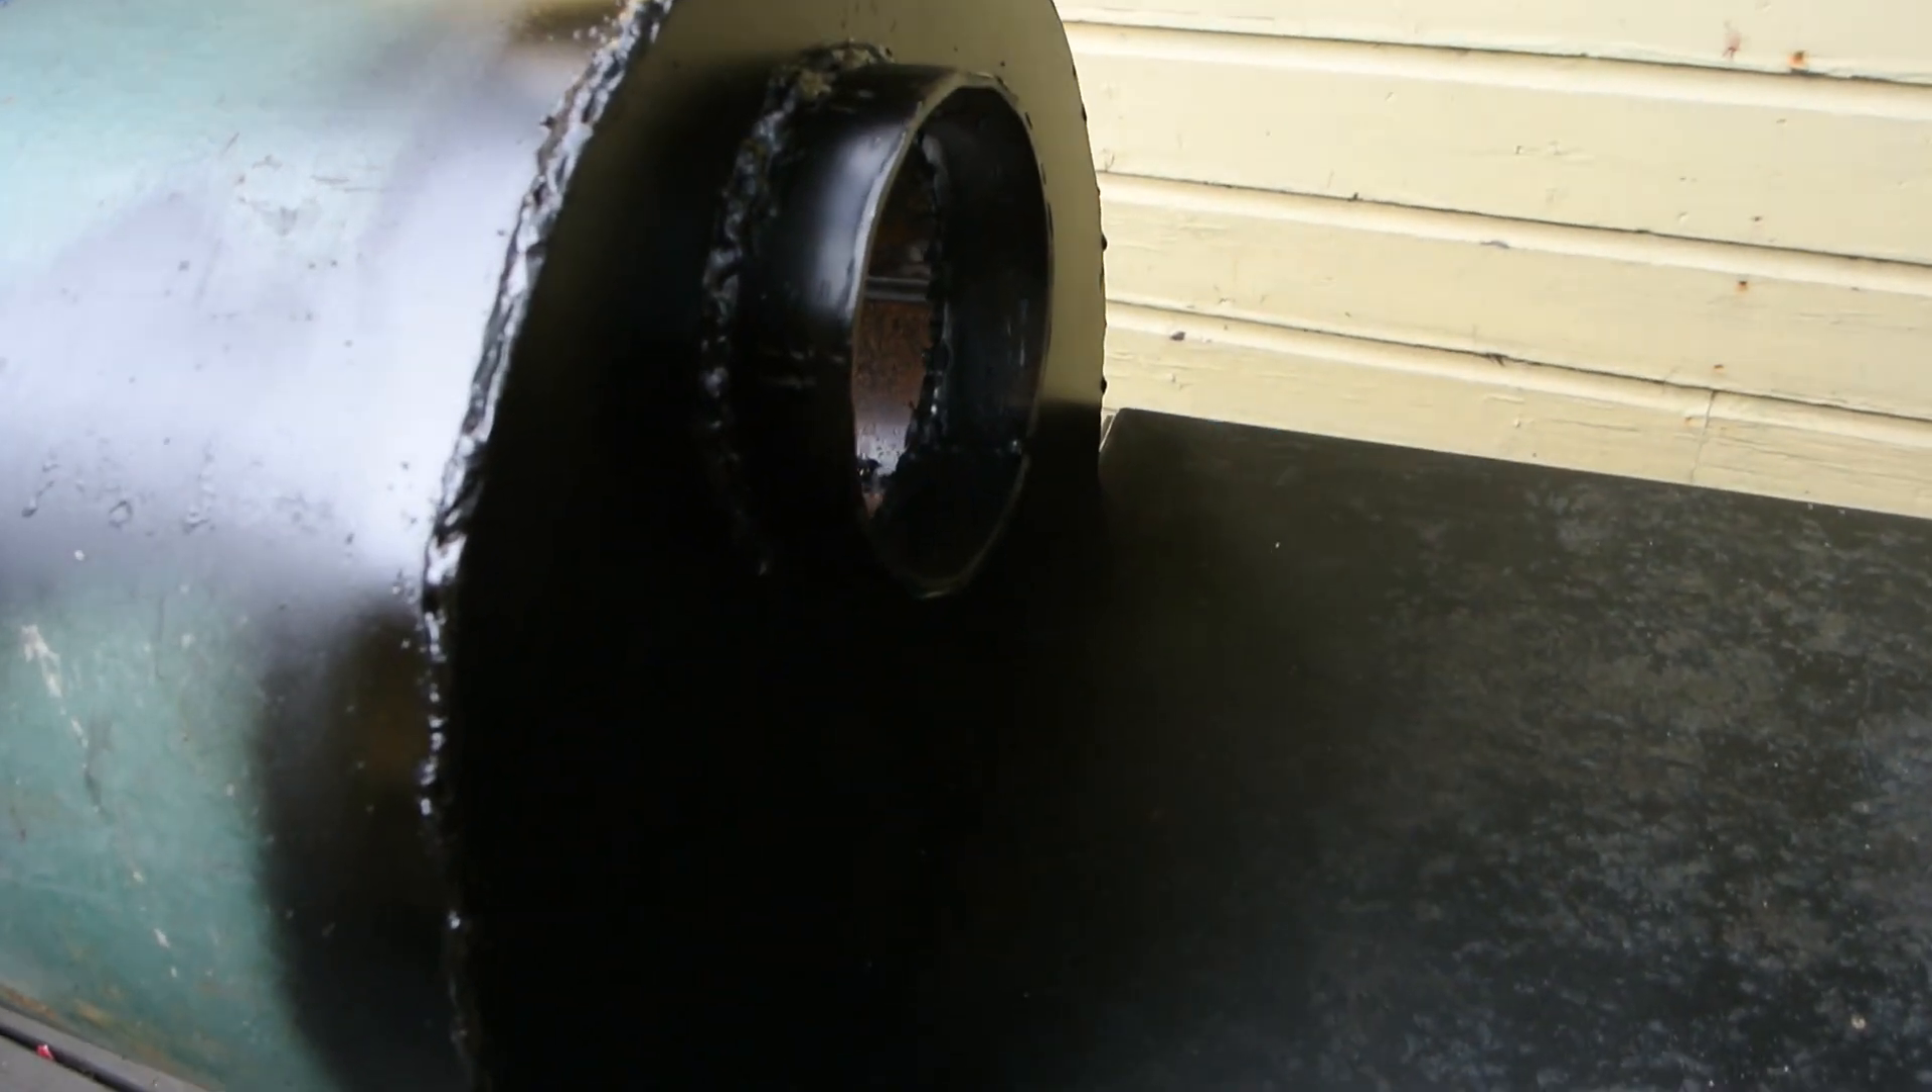I welded in a plate. And on here, I welded a flange.